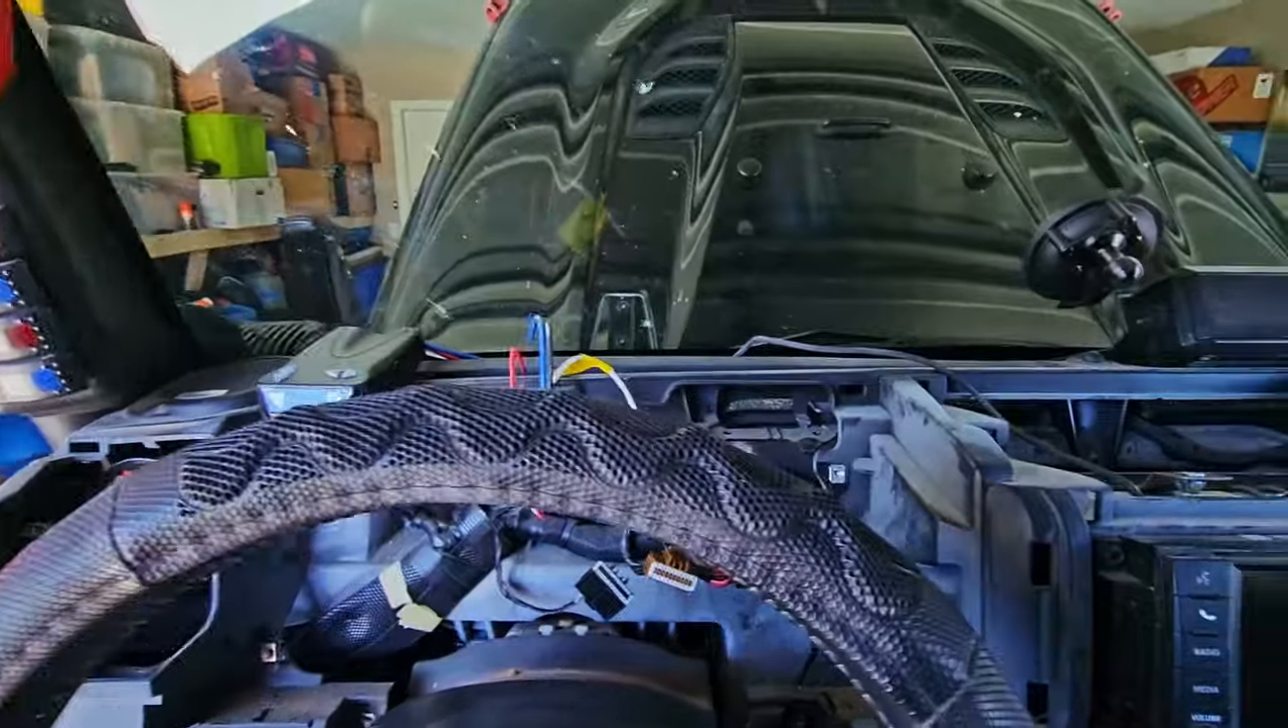So, to run the wiring for the trailer controller, I have removed pretty much my entire dash assembly.